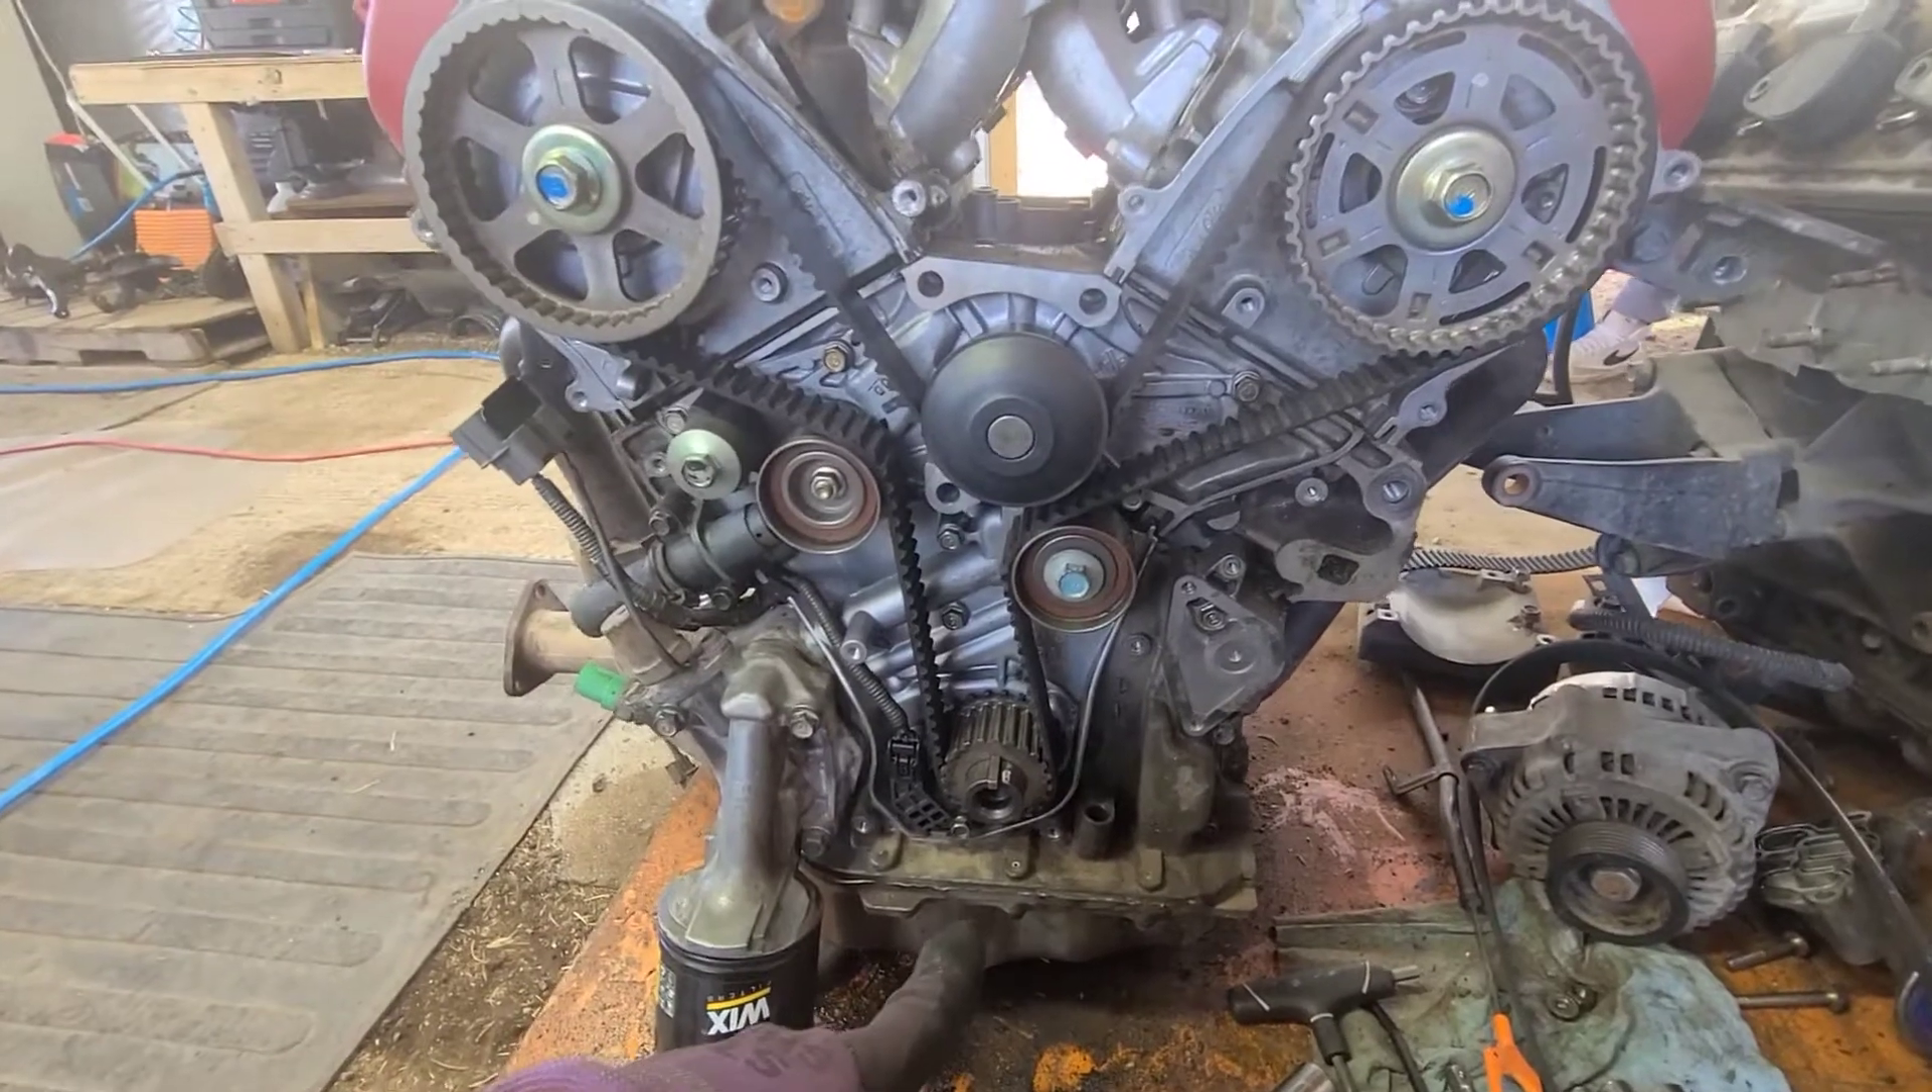That's it we got the timing belt on.